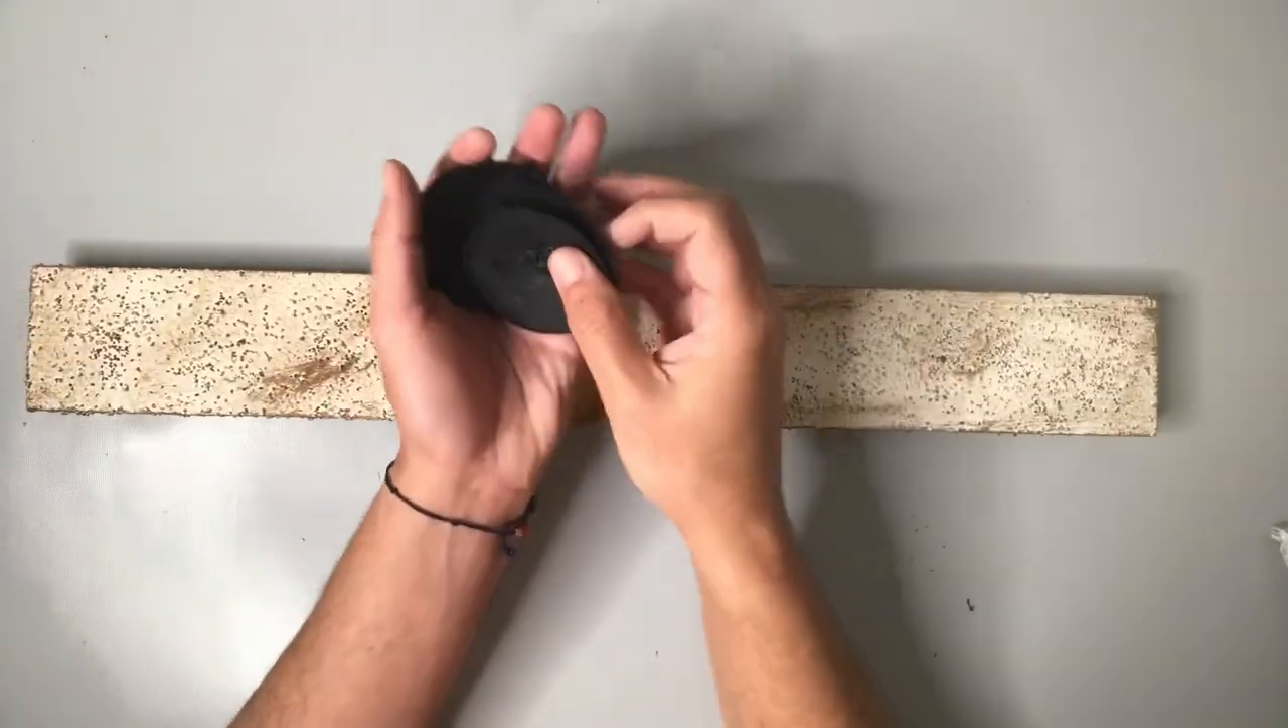And now we just need to add those champagne glass base pieces back onto our wood block here.